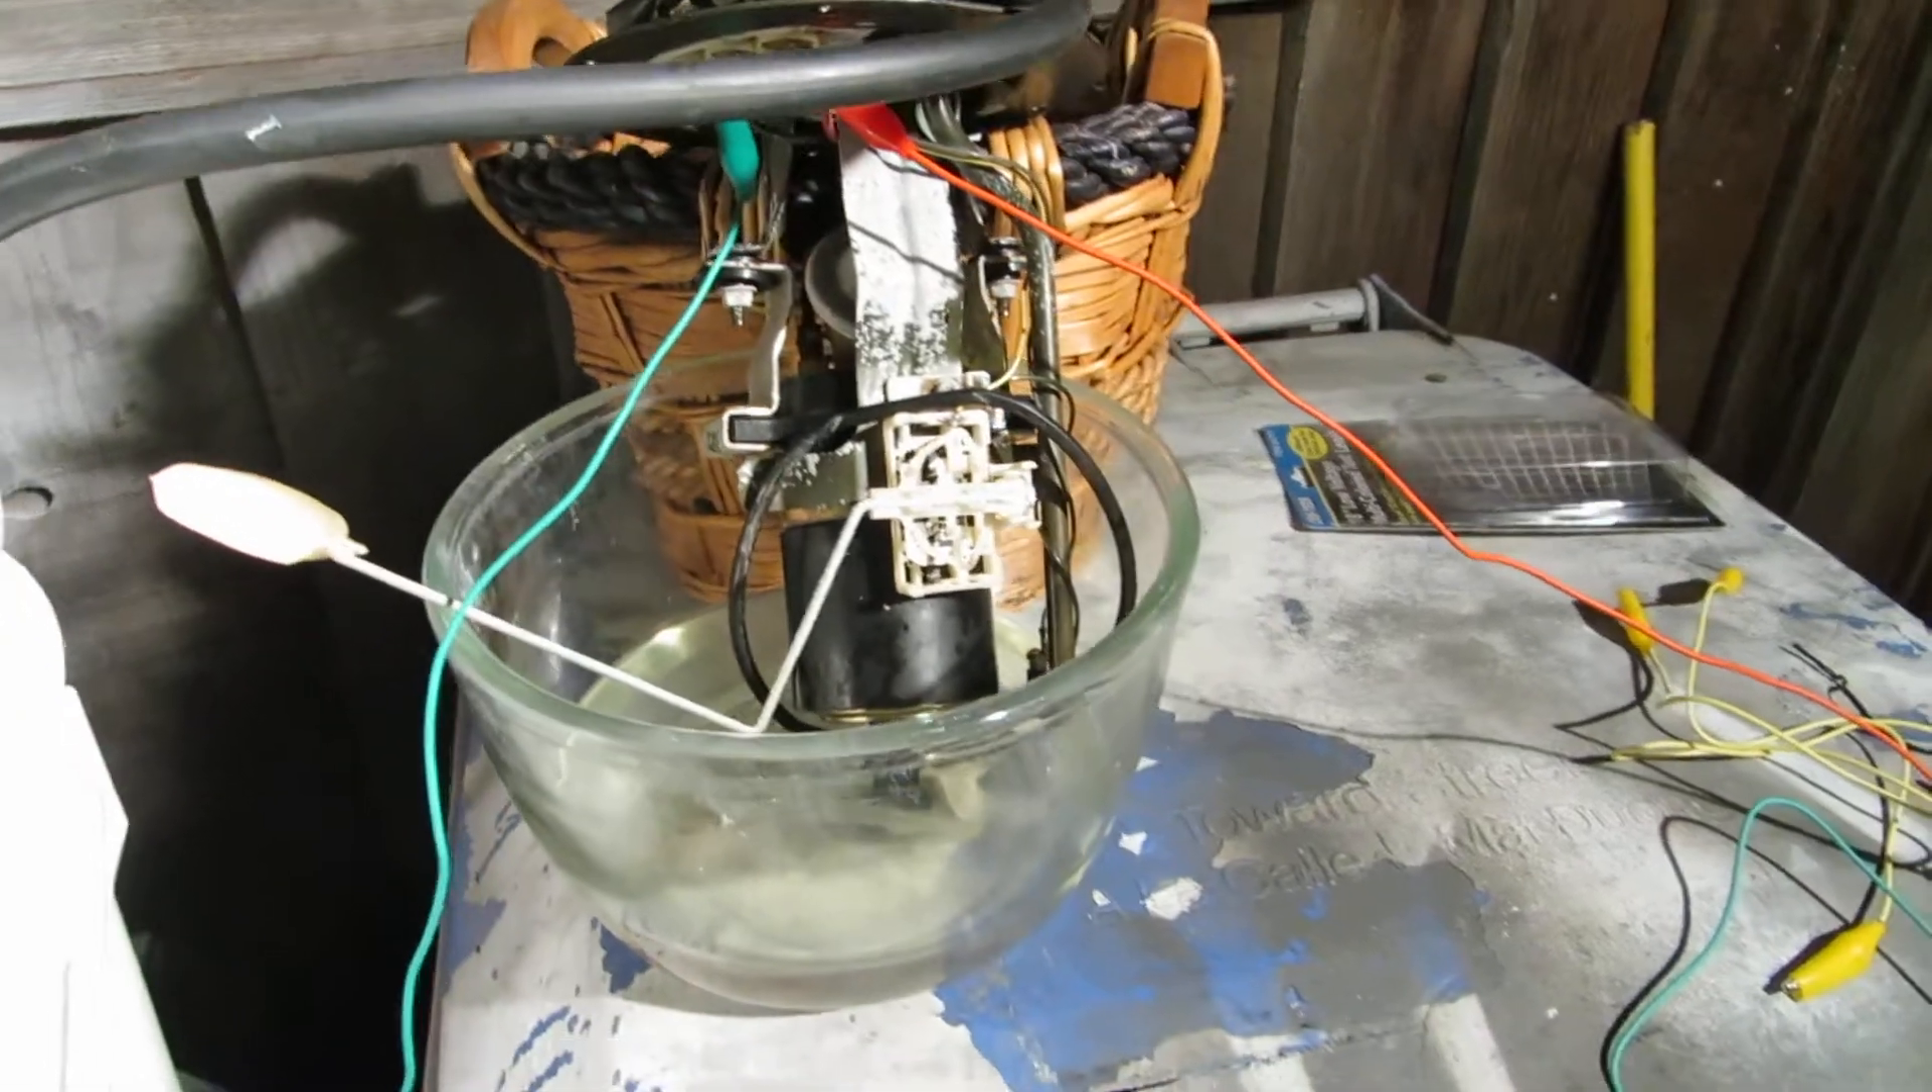So we have the fuel pump is out.